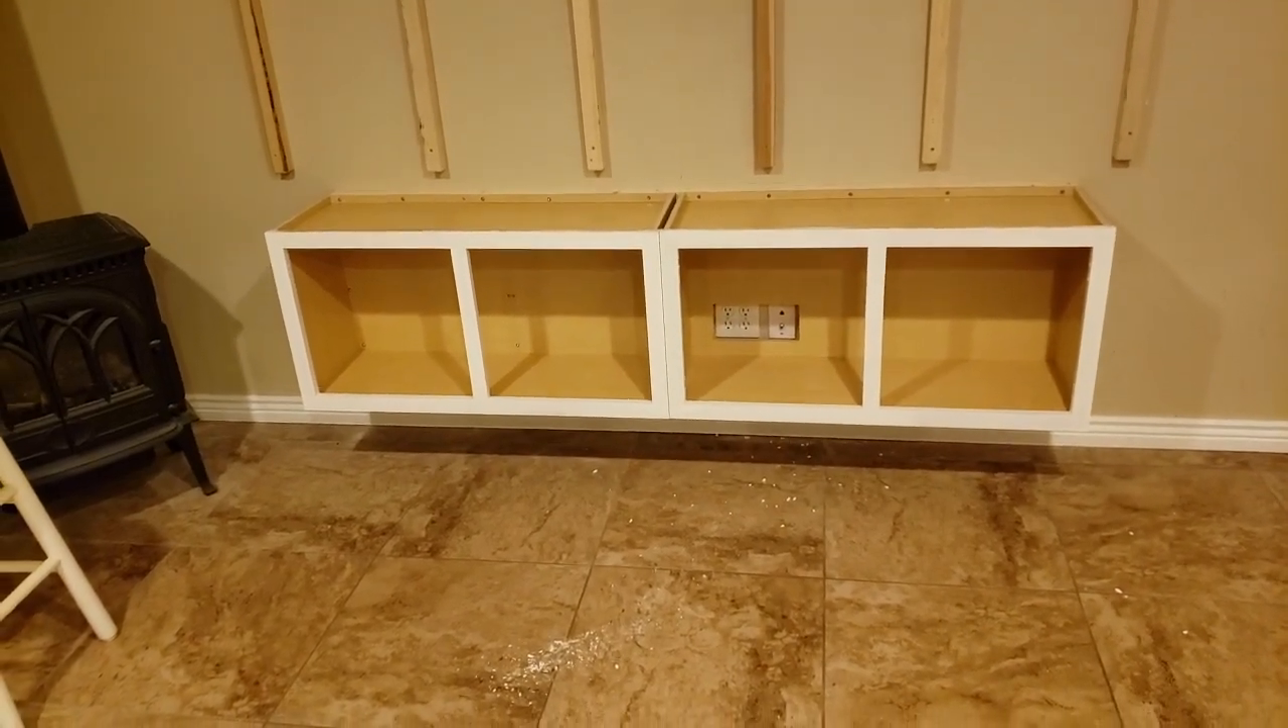All right. I got both of the cabinets painted and mounted on the wall.